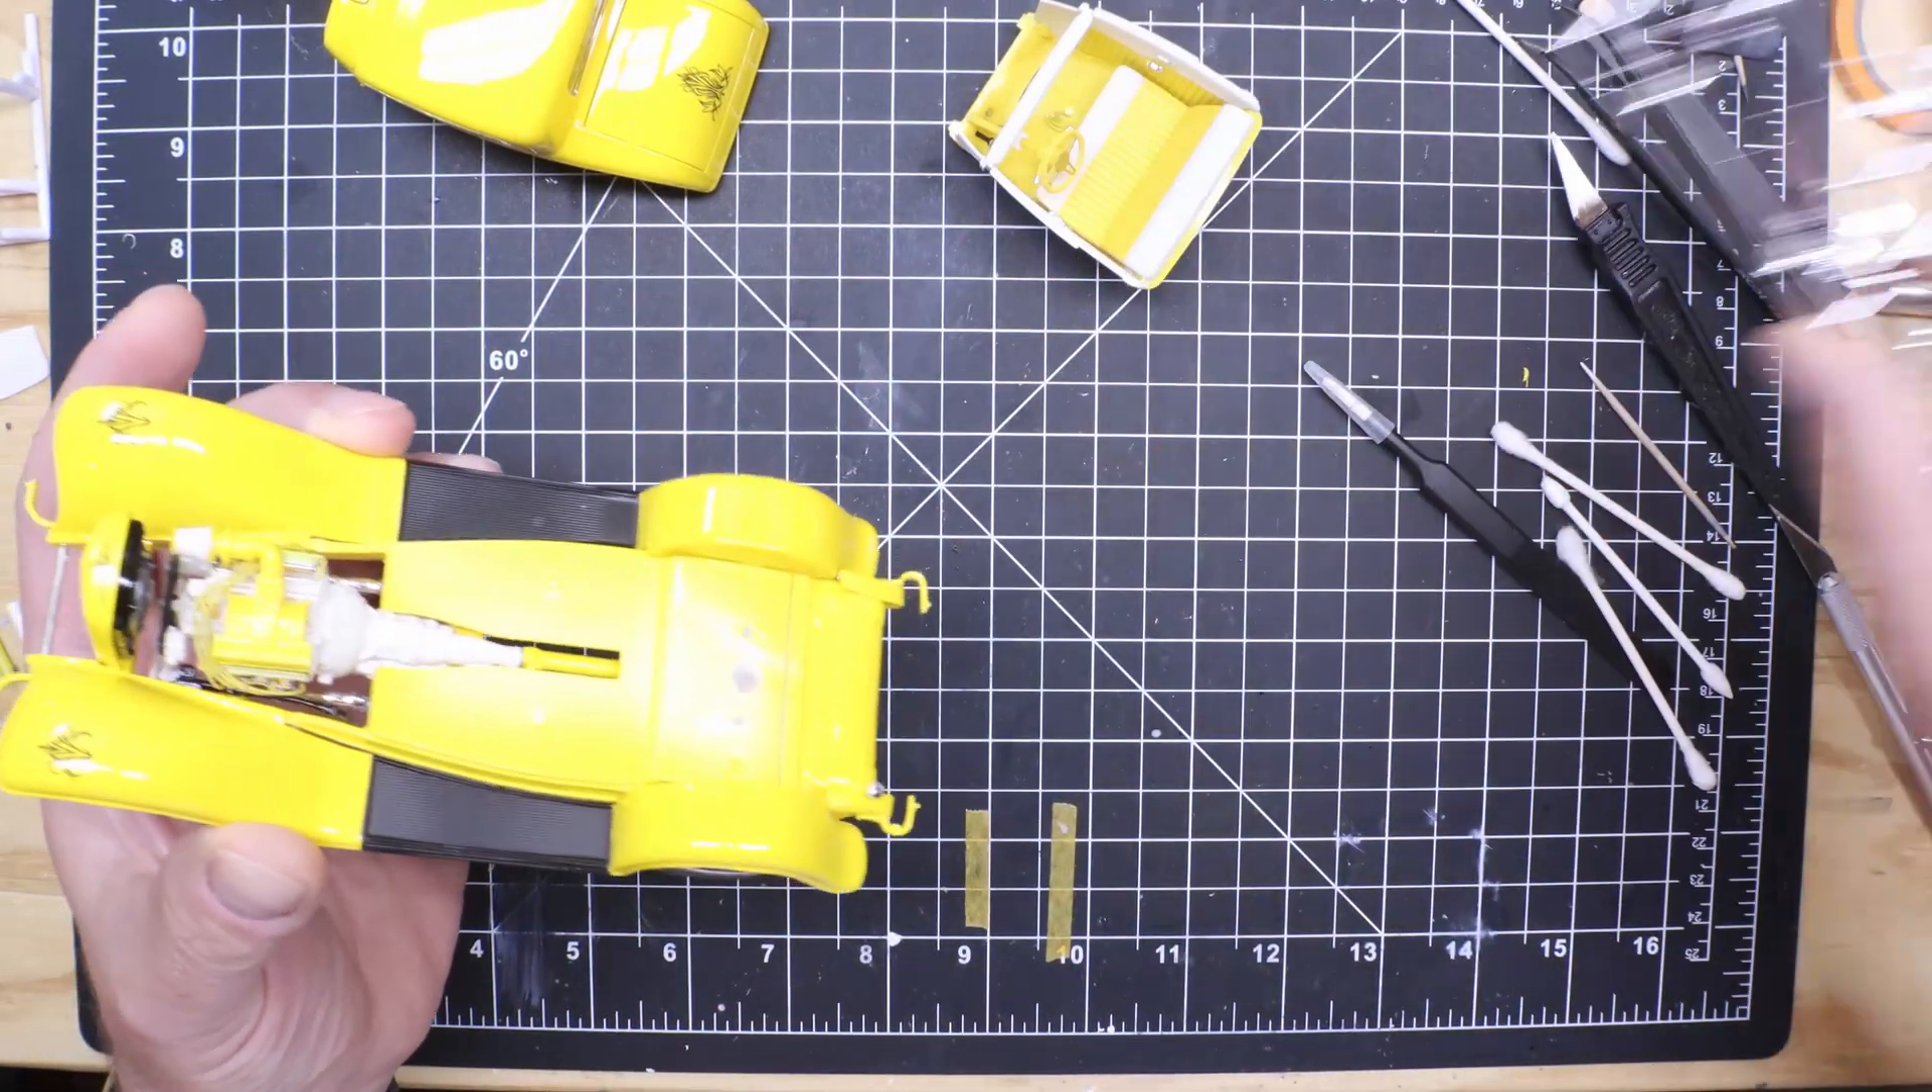The chassis is together. Pretty much. I just have the bumpers to put on. That's all I got left.